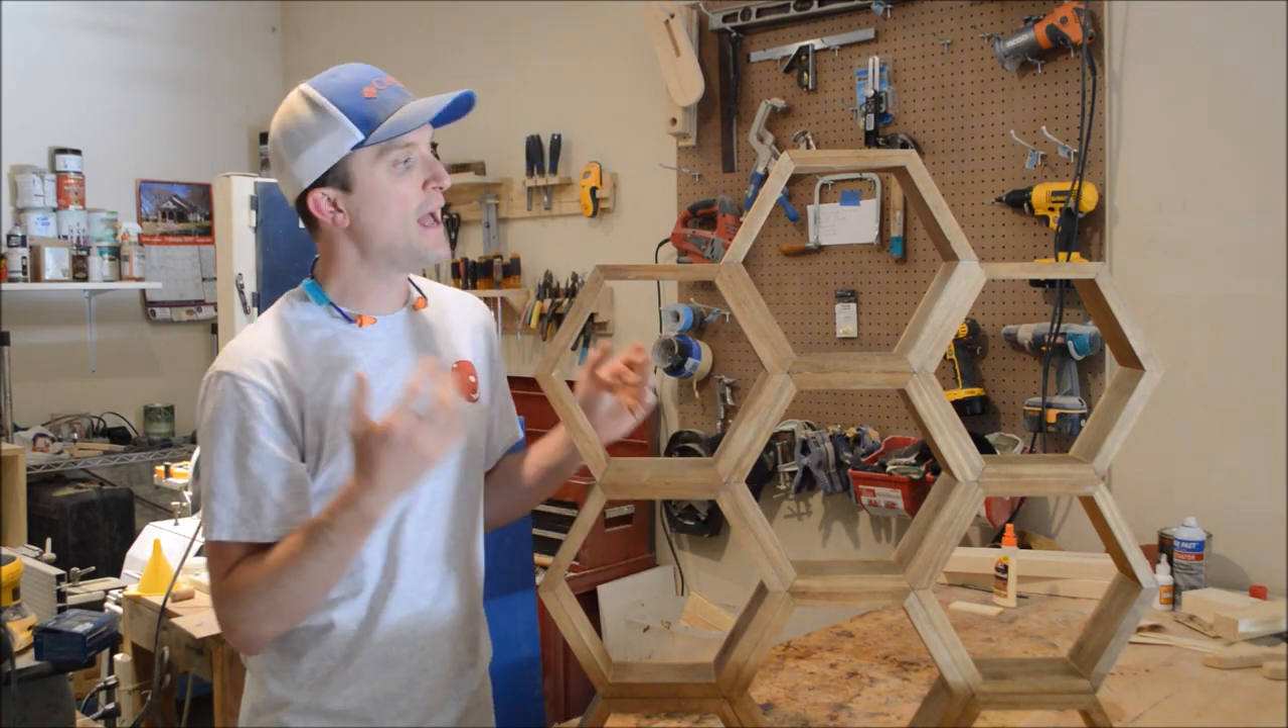All right, so this is our finished product. As you can see for me, for my hexagon shelves, I've put these together to make one larger kind of a hexagon honeycomb shape.